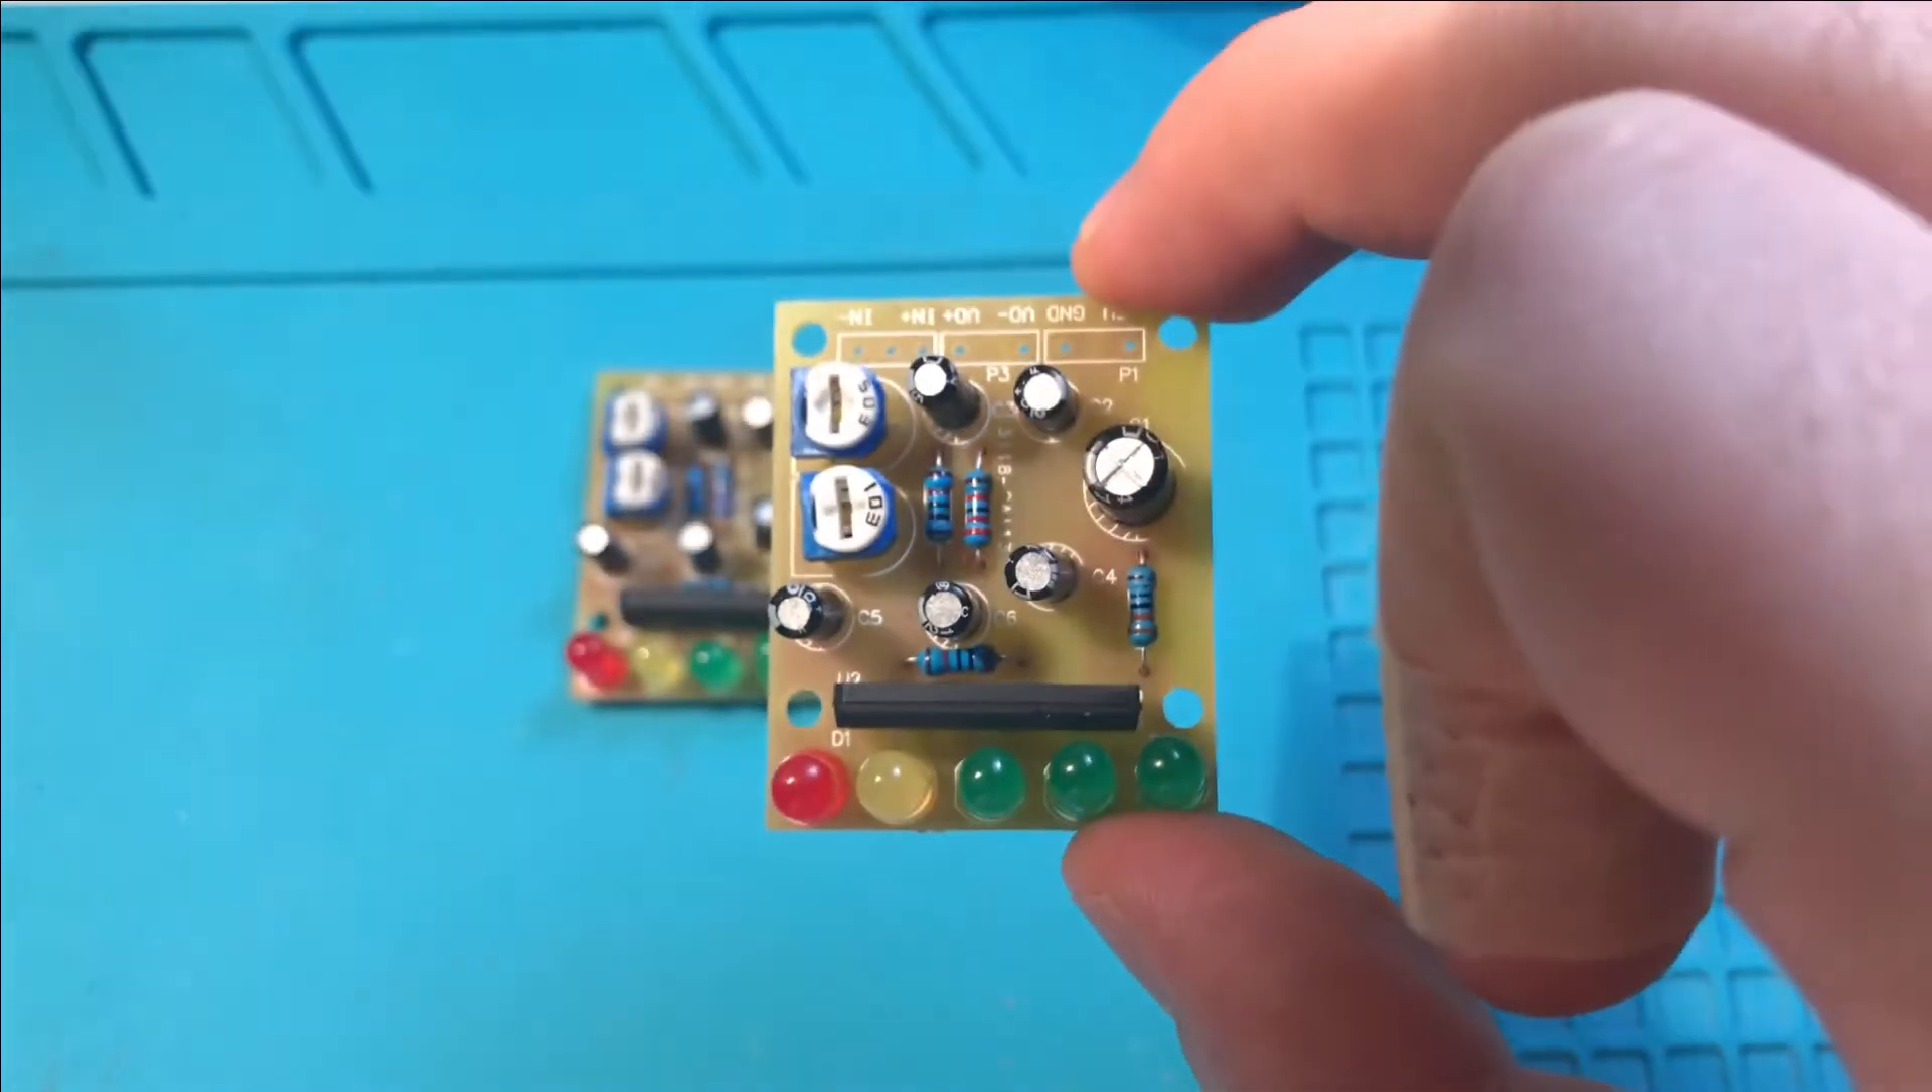Both boards are done. Now all I've got to do is connect the wiring and the speakers to them, and then we can give them a test.